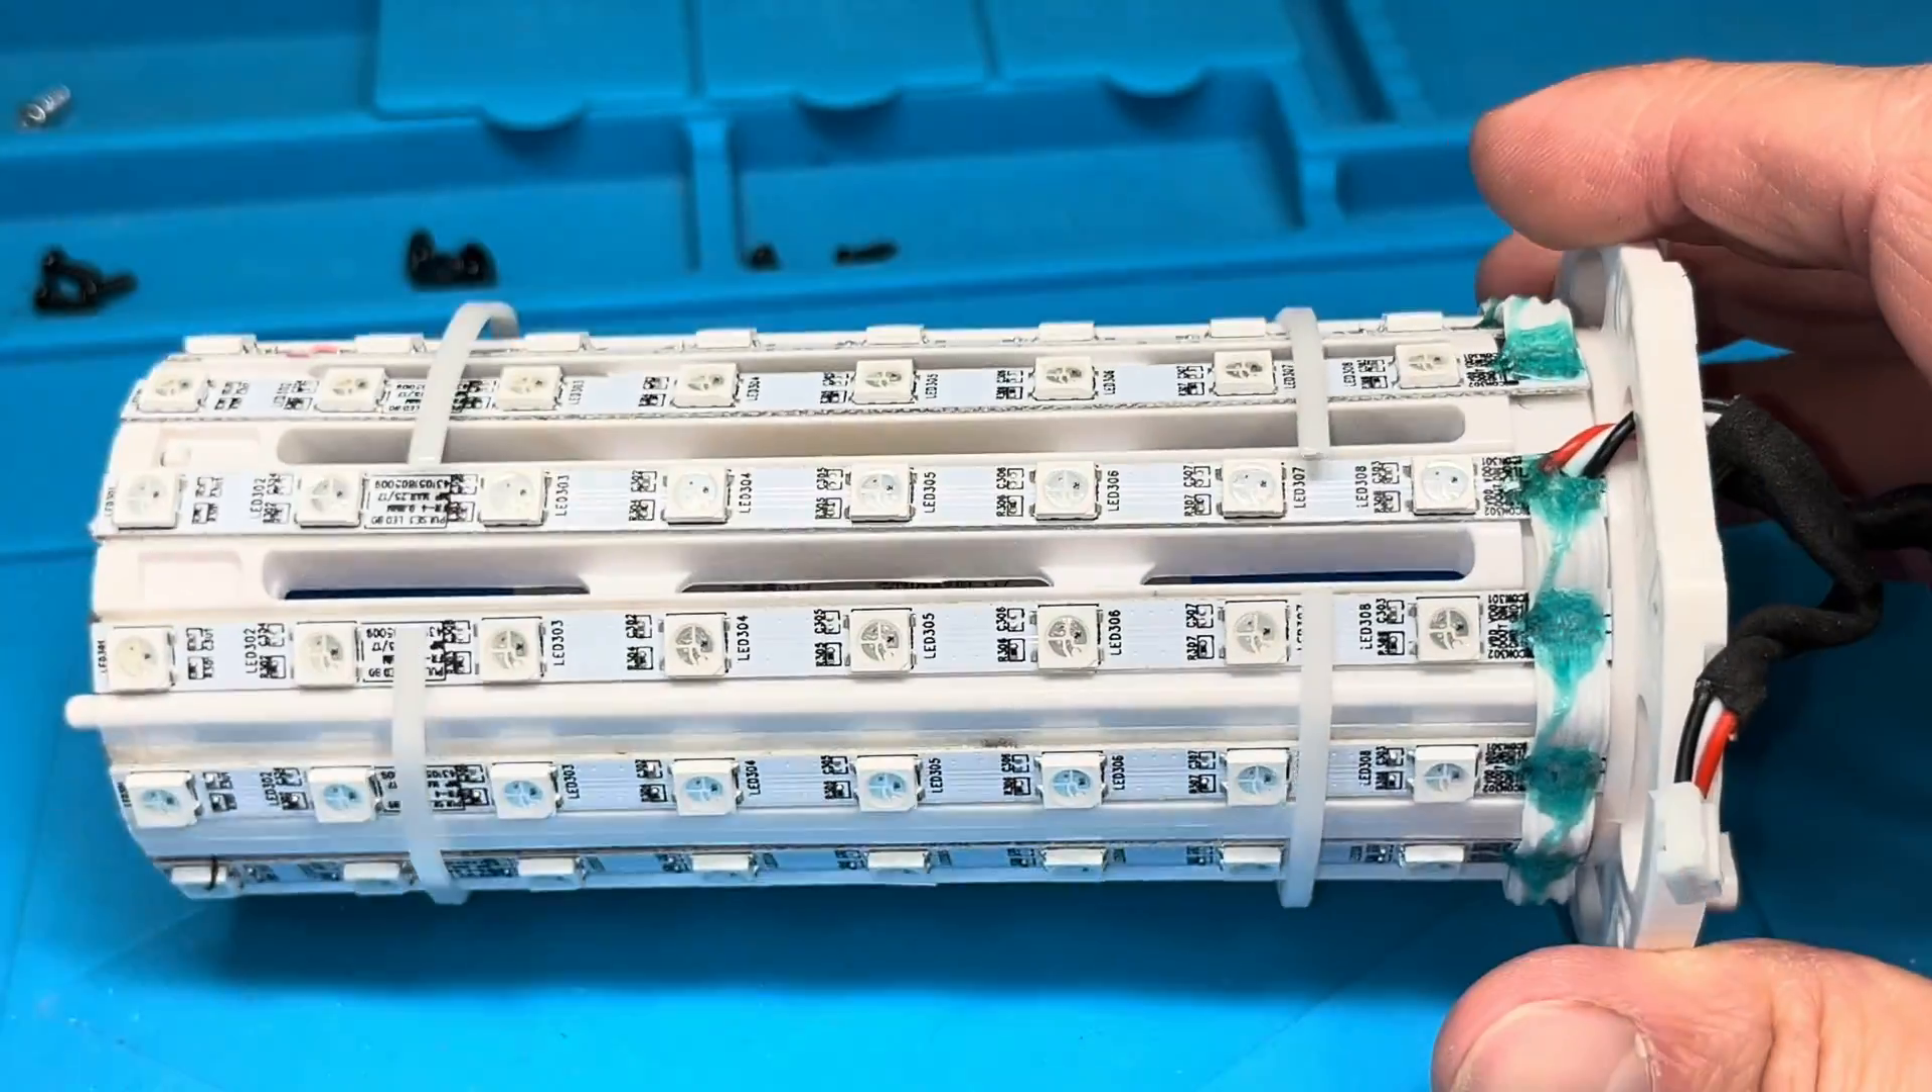There's two cable ties holding the leds just in case.